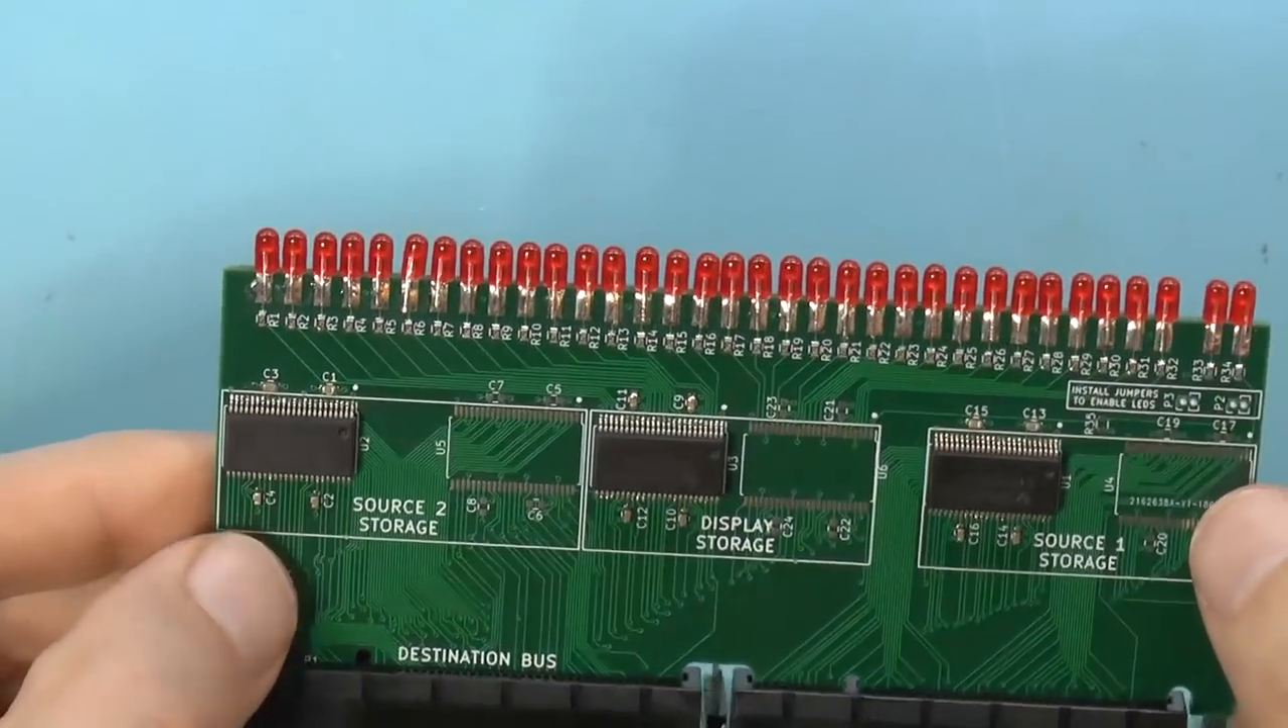I am not entirely pleased about how all of these LEDs came out. They're not quite lined up.